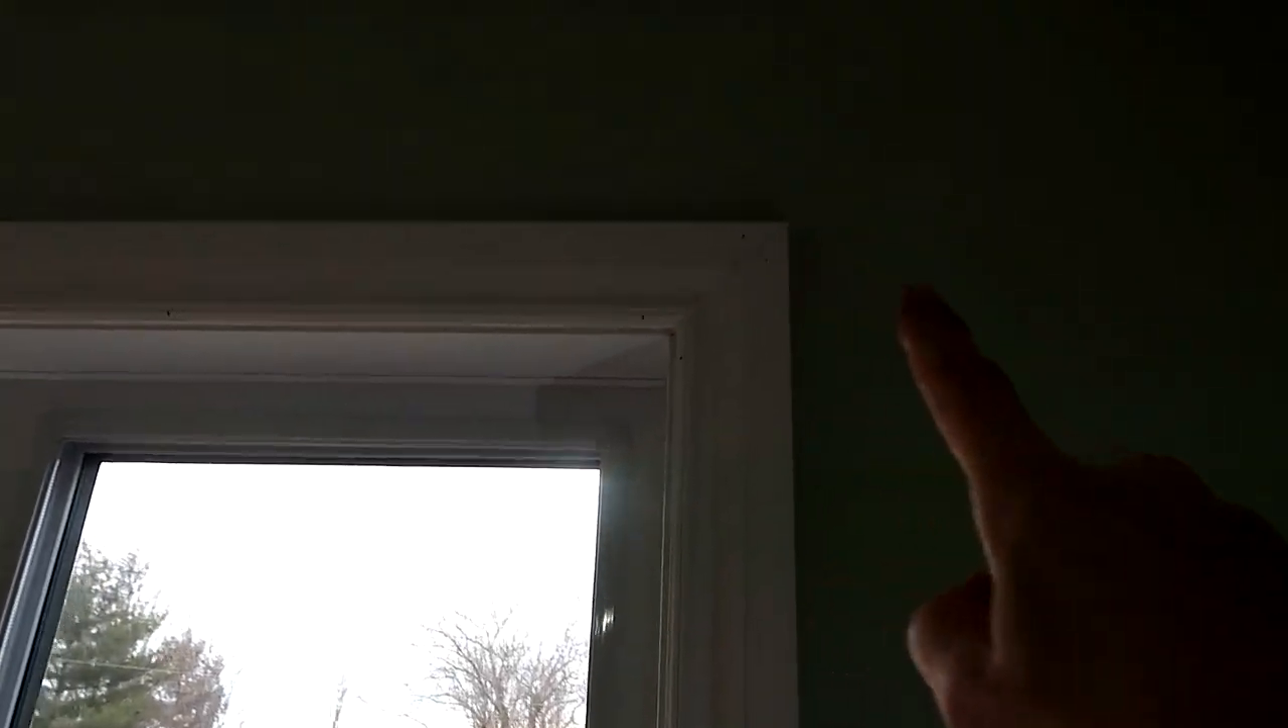We've just had all our windows replaced and now I need to put curtain rods back on here.